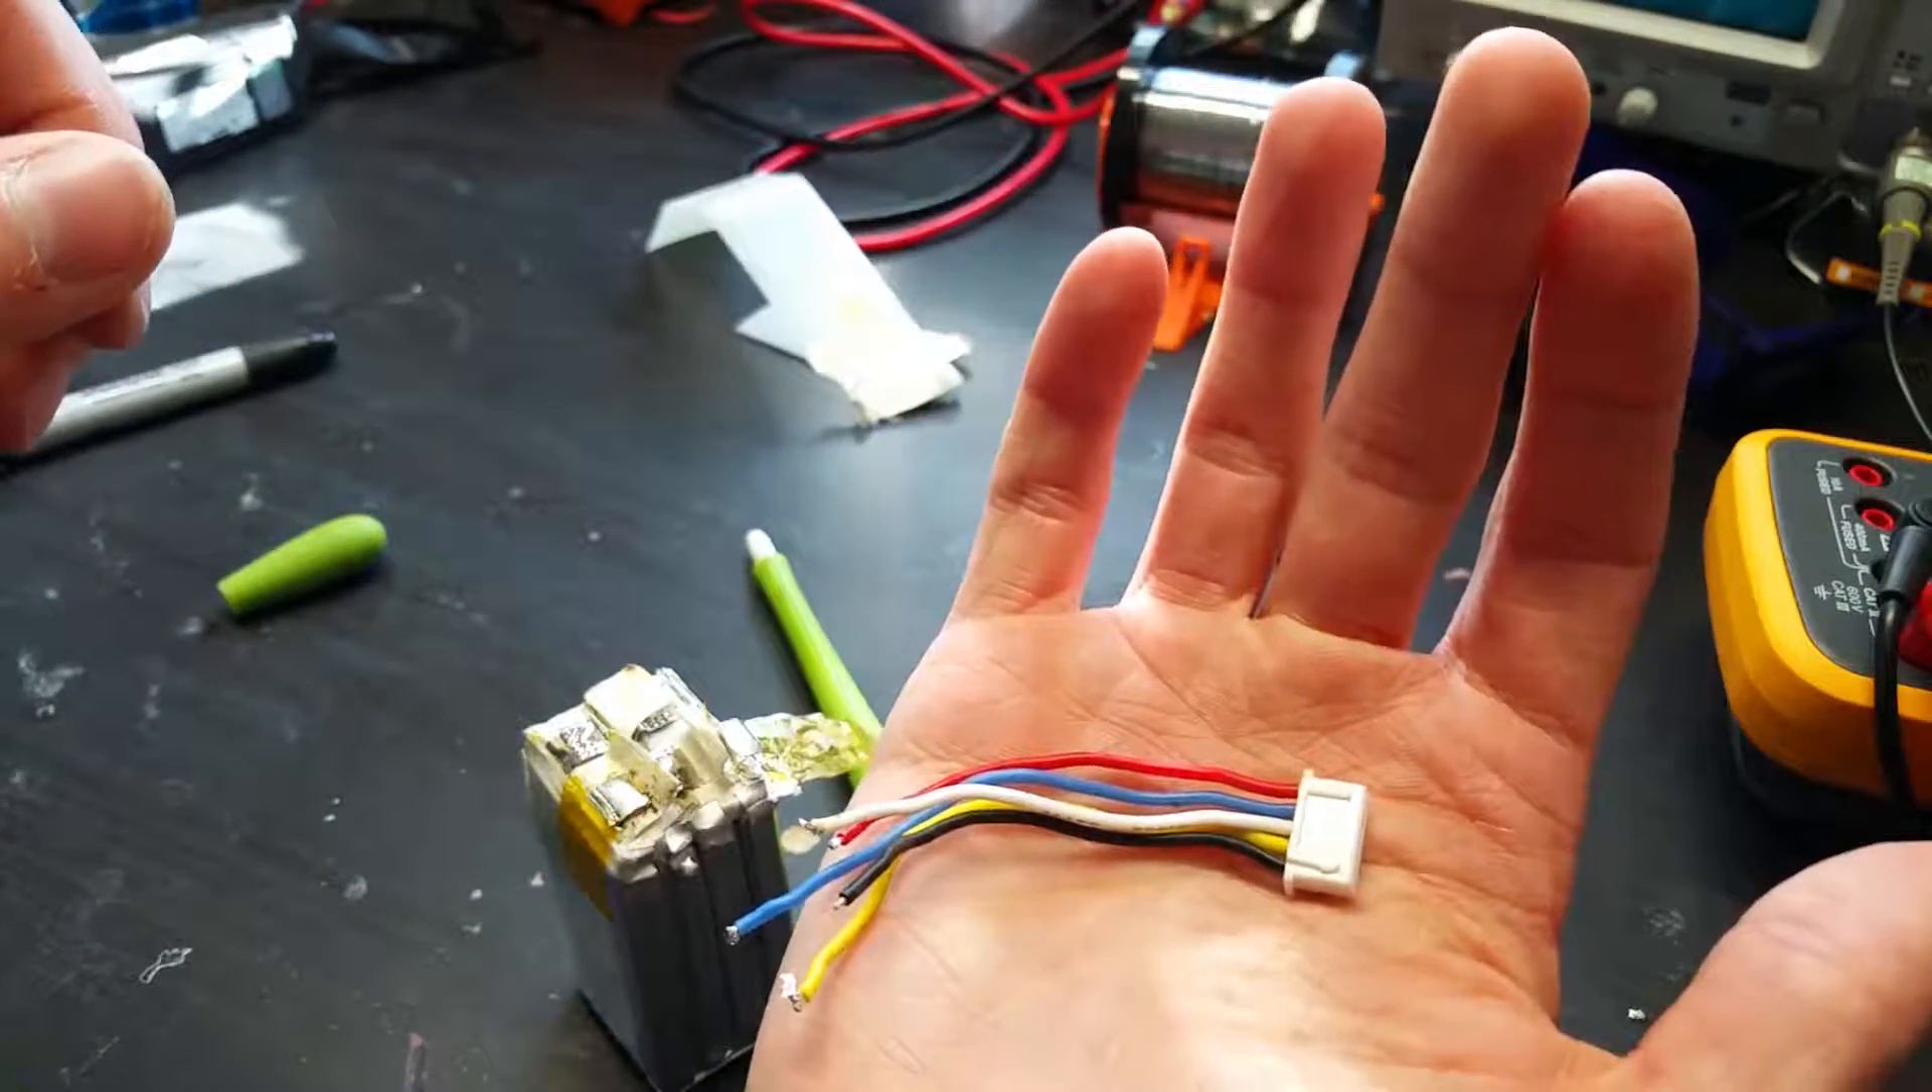So there's the balance connector removed from the battery.